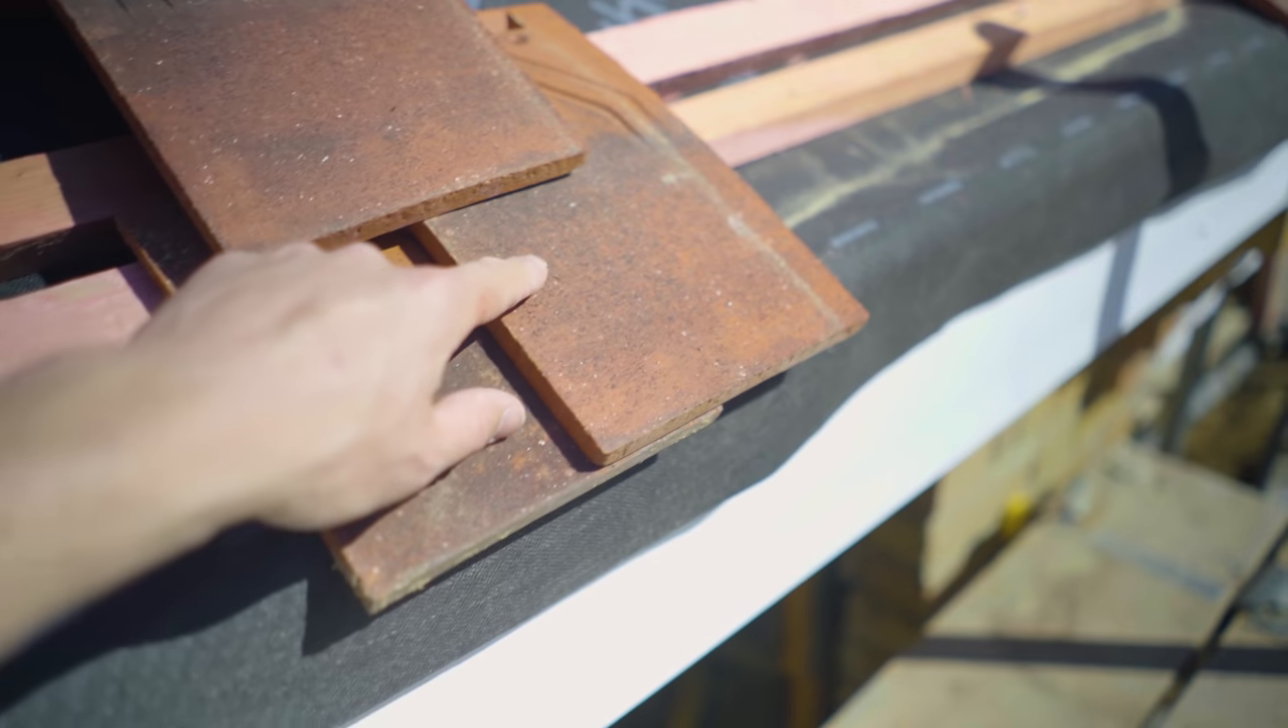You can see that this top tile overlaps this bottom tile going over this one.